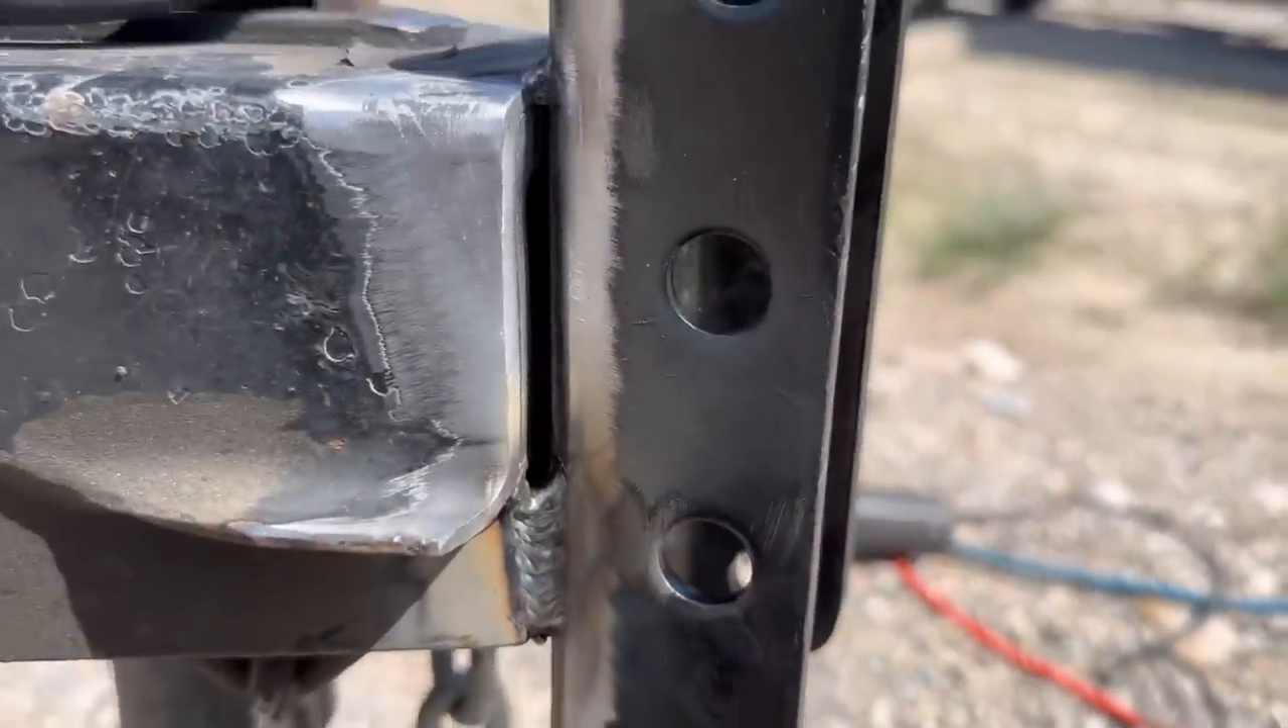So we've got a pretty large gap here we need to fill.